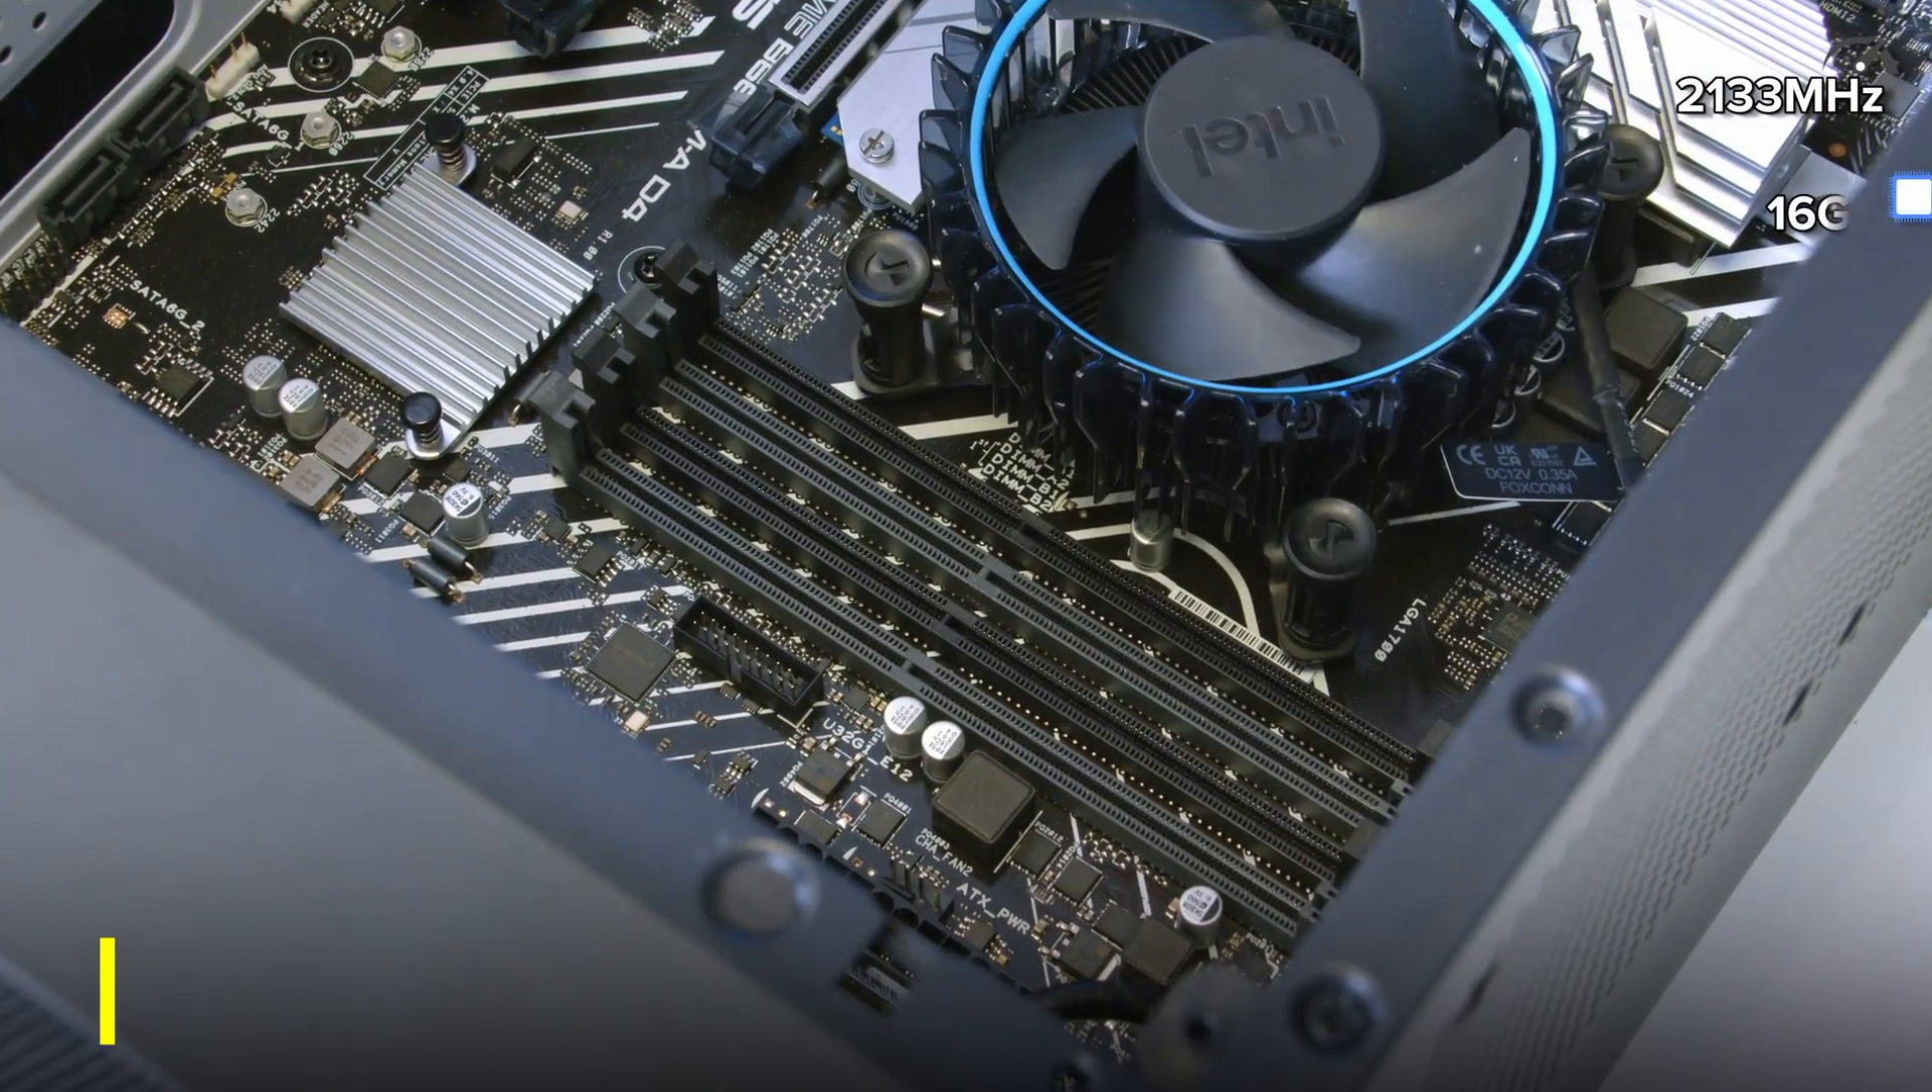I've just realised though, looking at the motherboard, we haven't done the RAM yet.